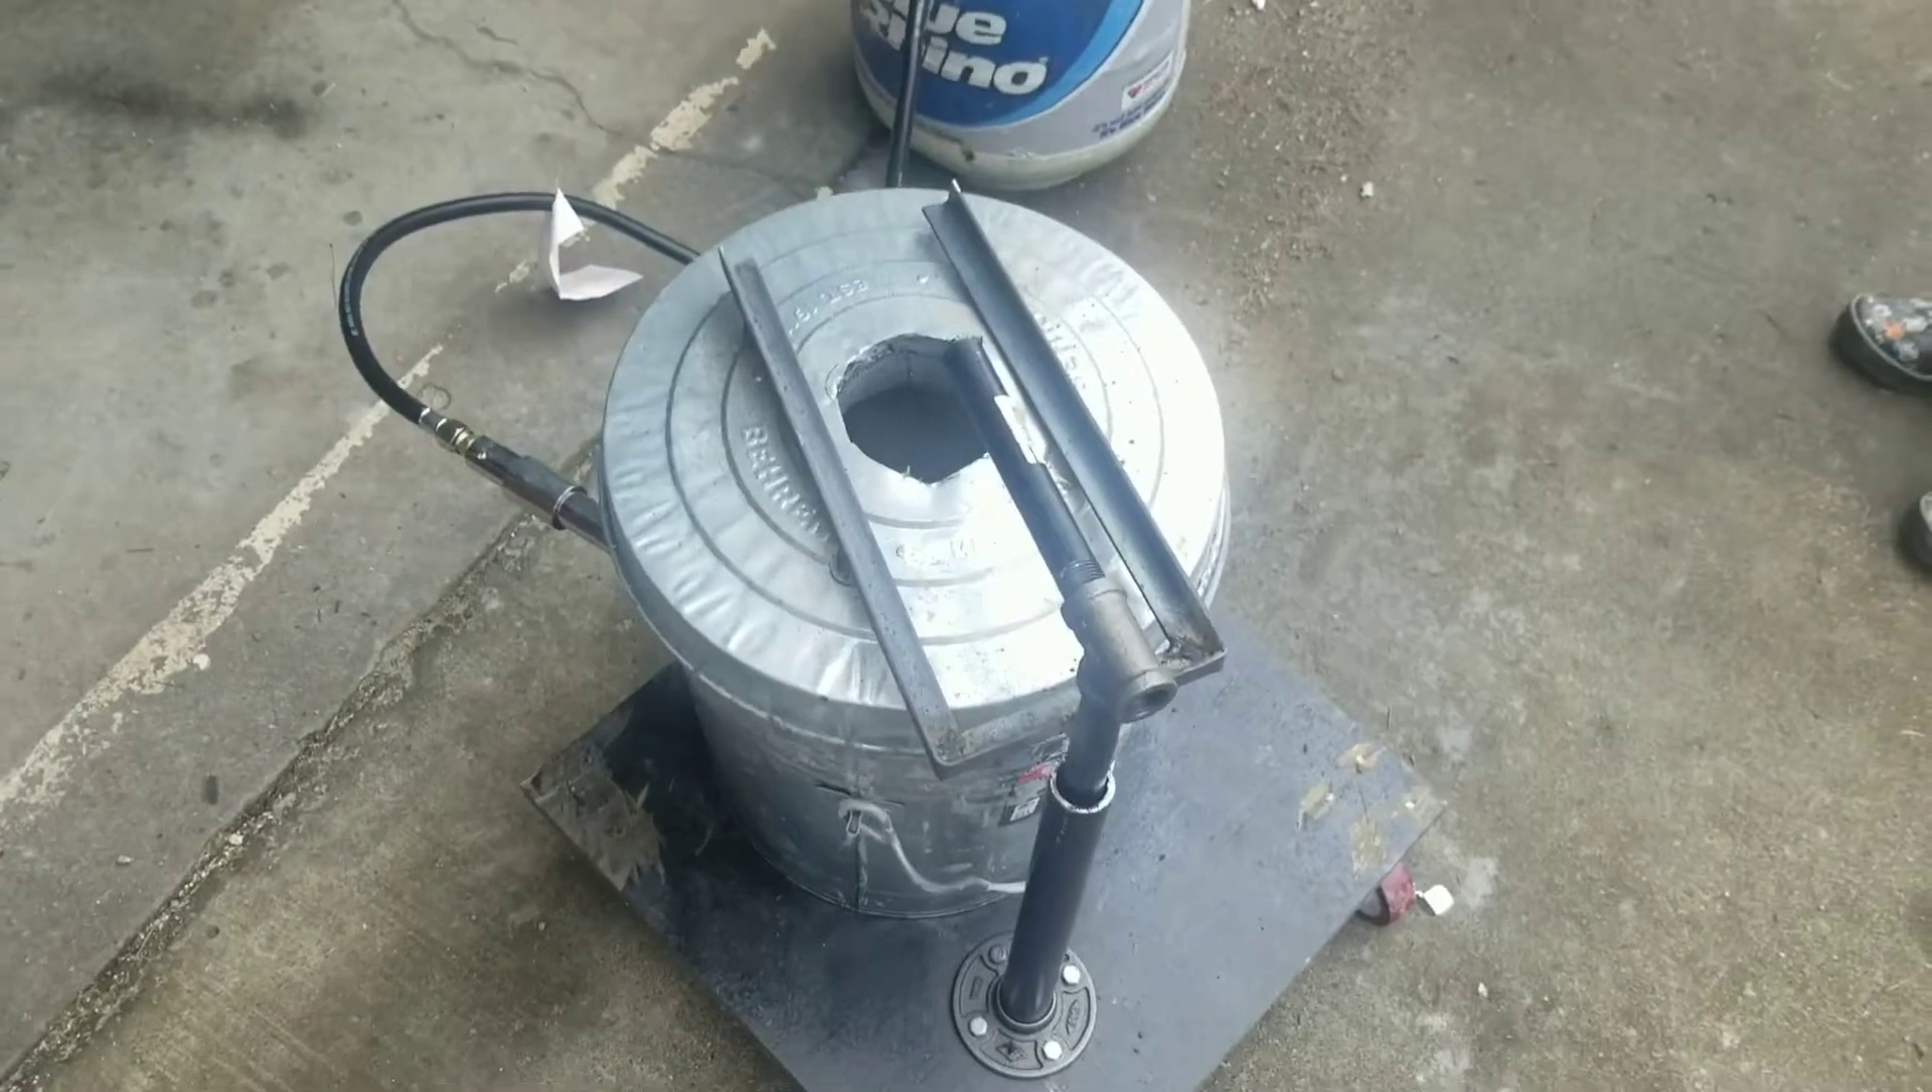Alright, I have the lid on here.